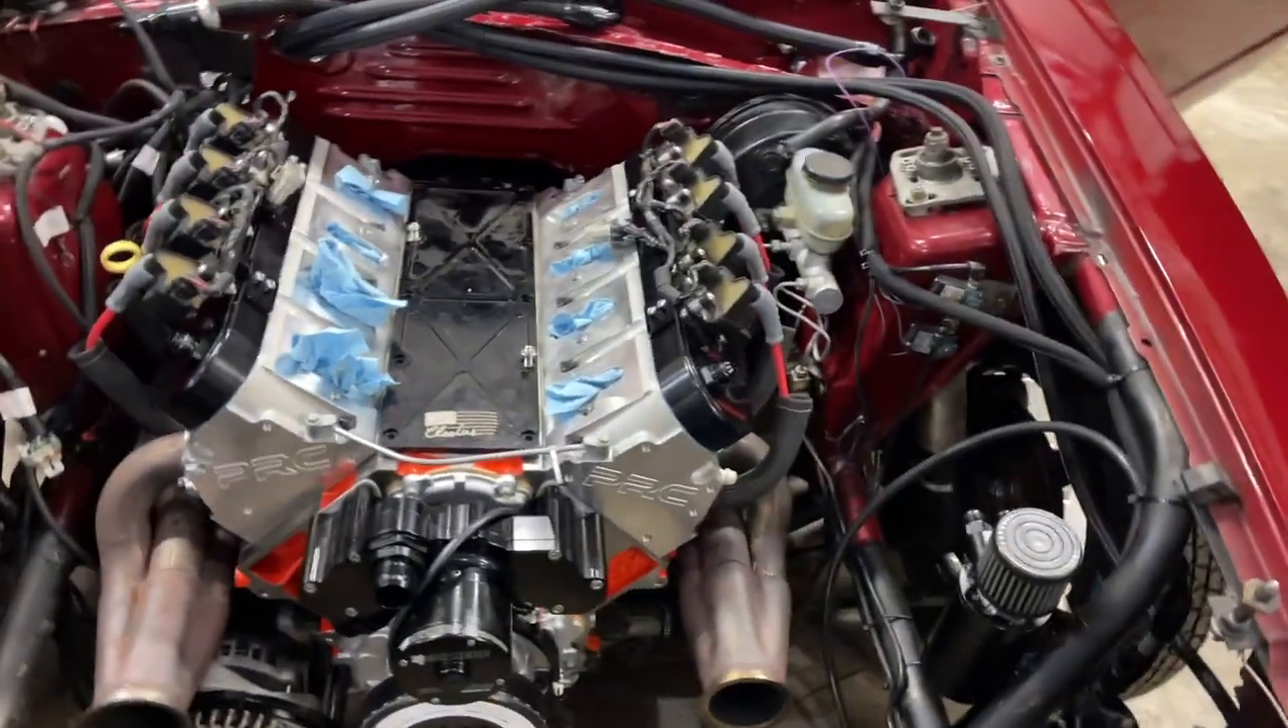Got the motor back in.